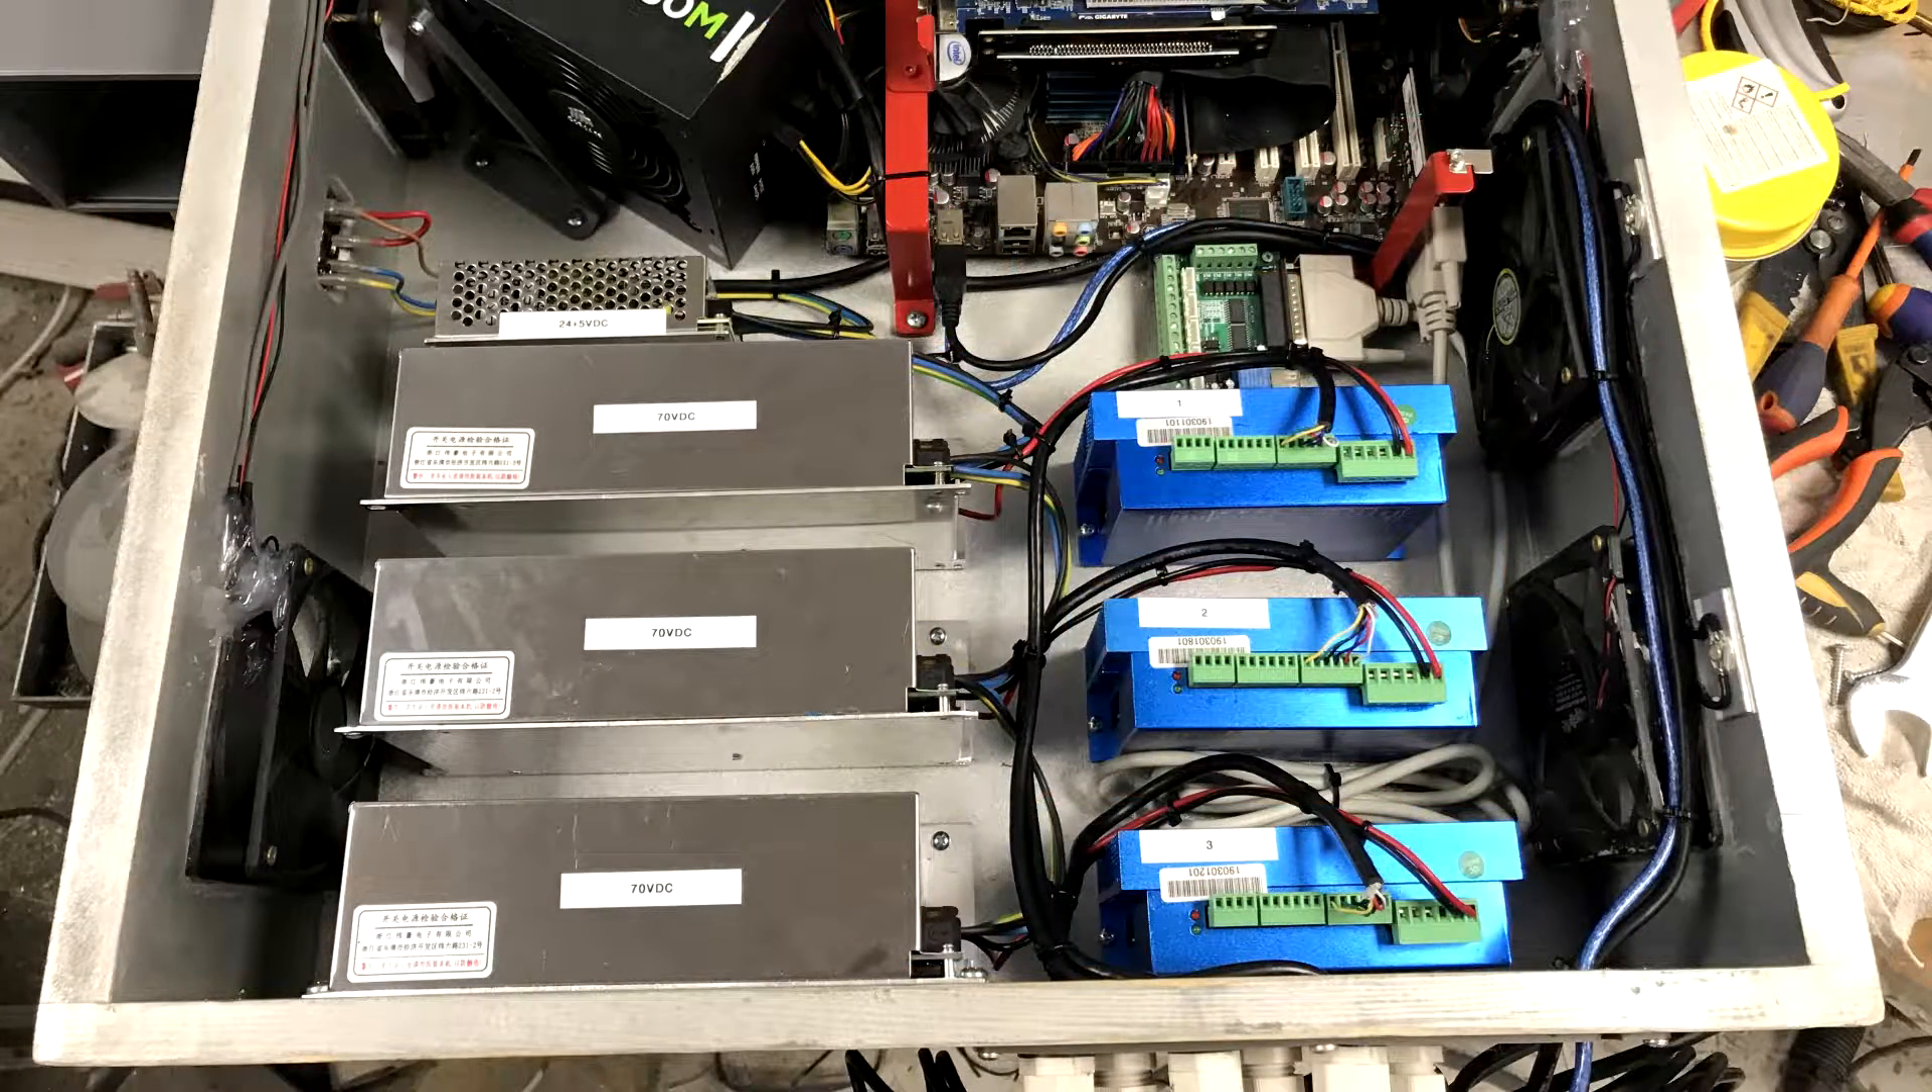Everything is now in the case and I have started wiring everything up.